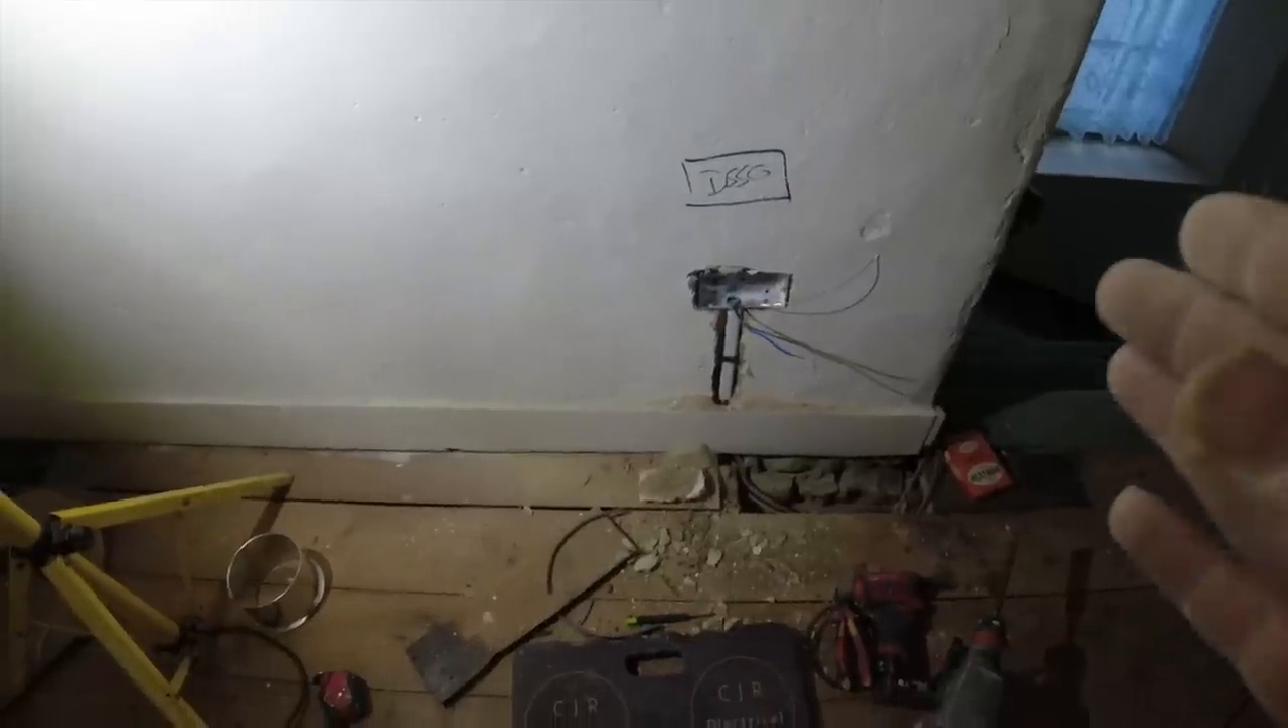Now i am just finishing off this socket in the hallway.